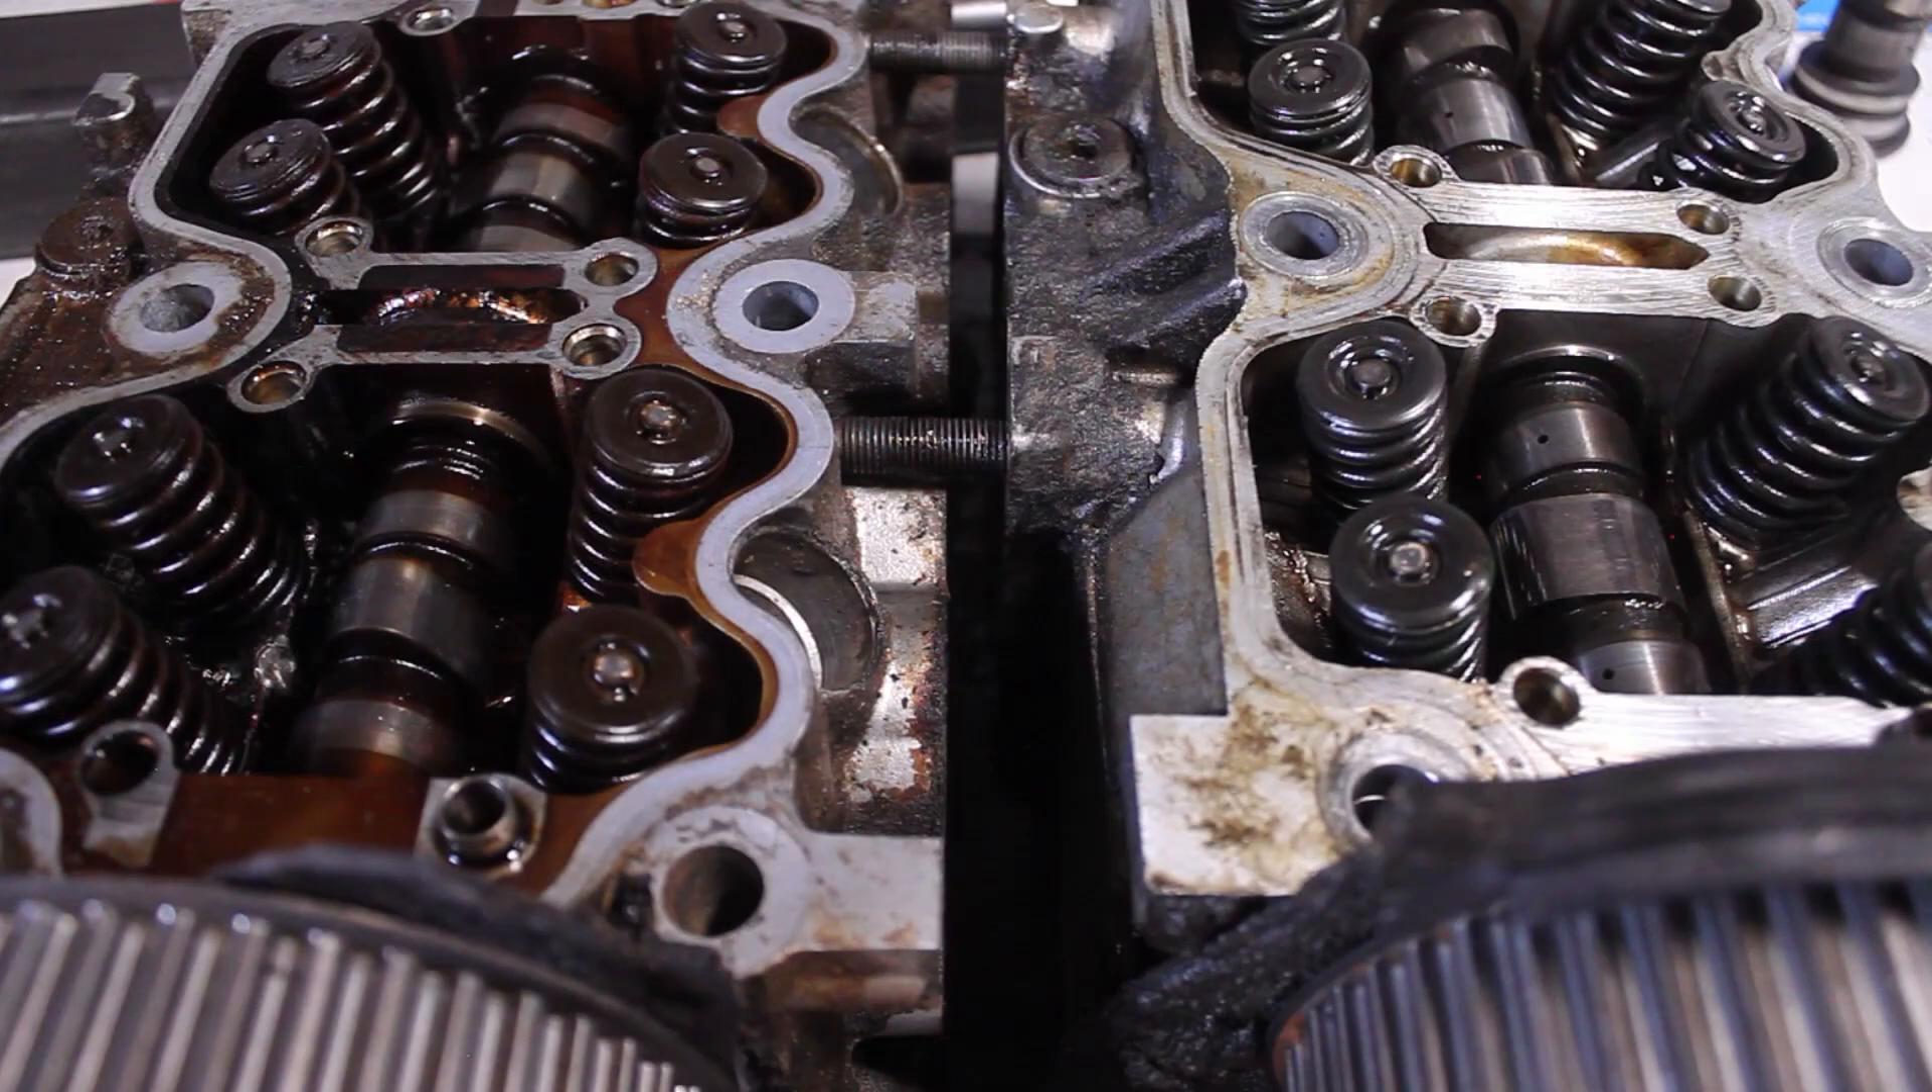So actually I haven't been able to get these cams out yet.